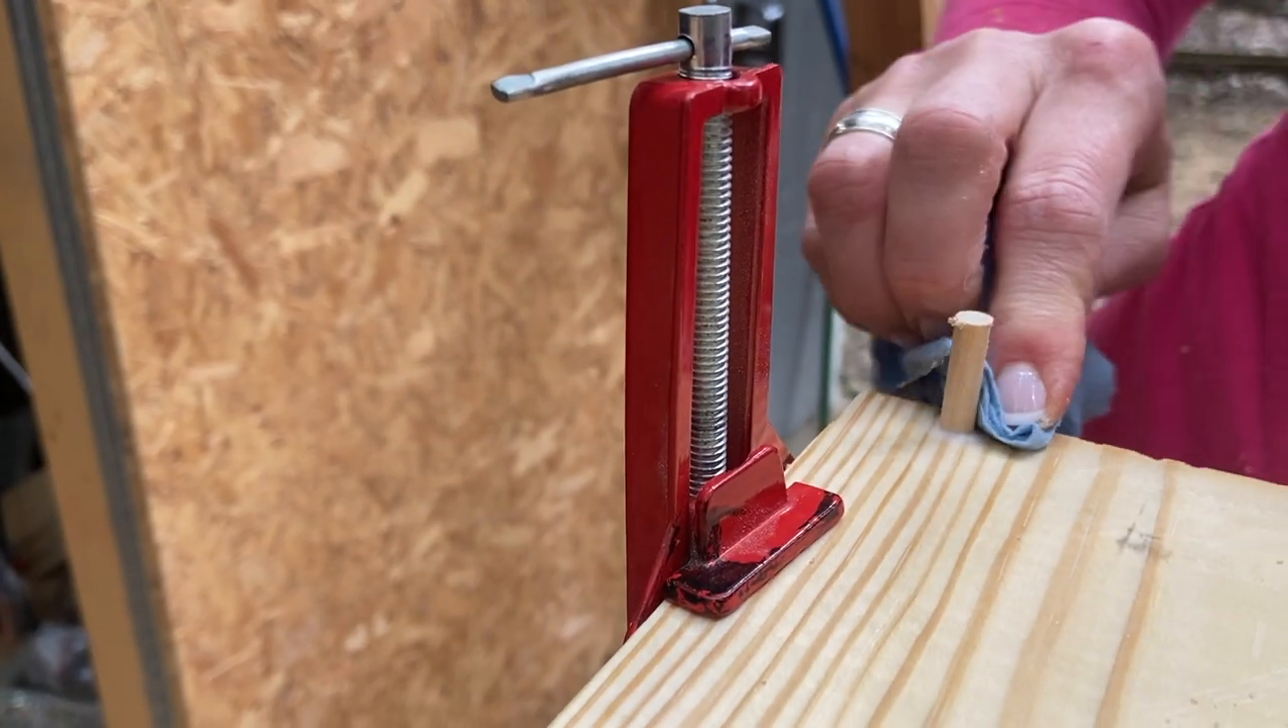Here is the last dowel we've put in place.